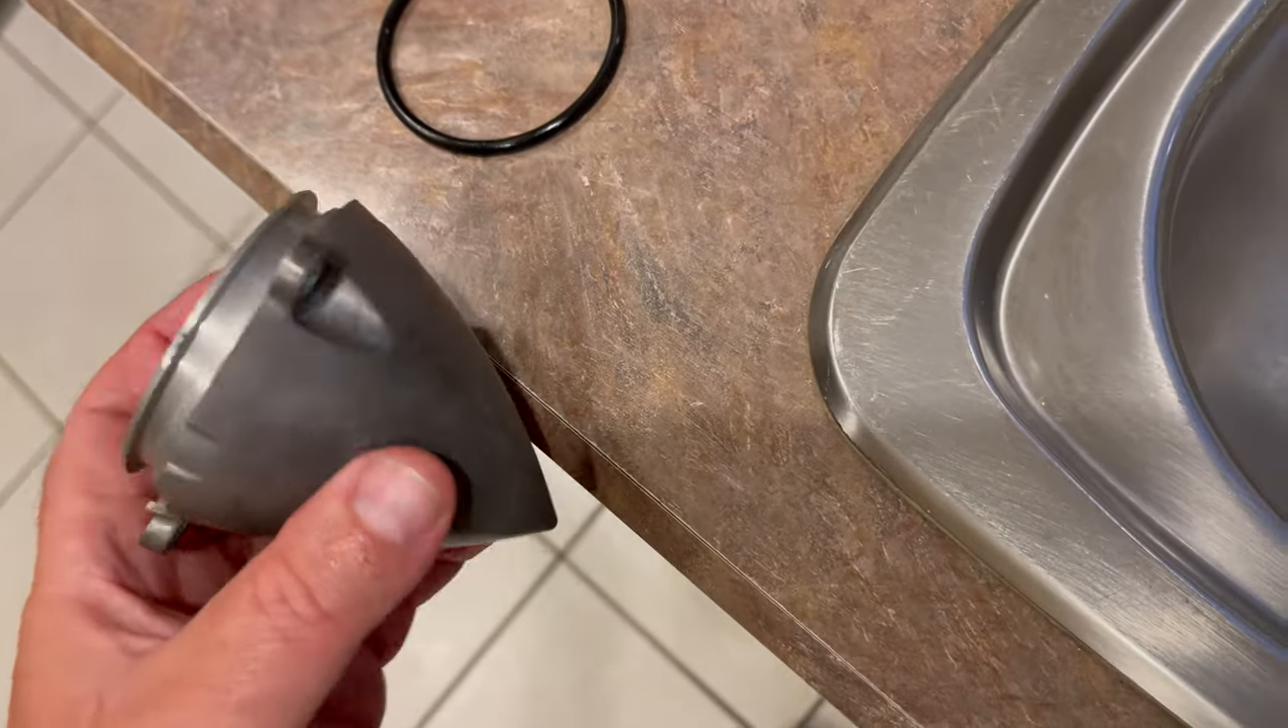So, we've cleaned this cone up pretty nicely. We got the black O-ring off of it.